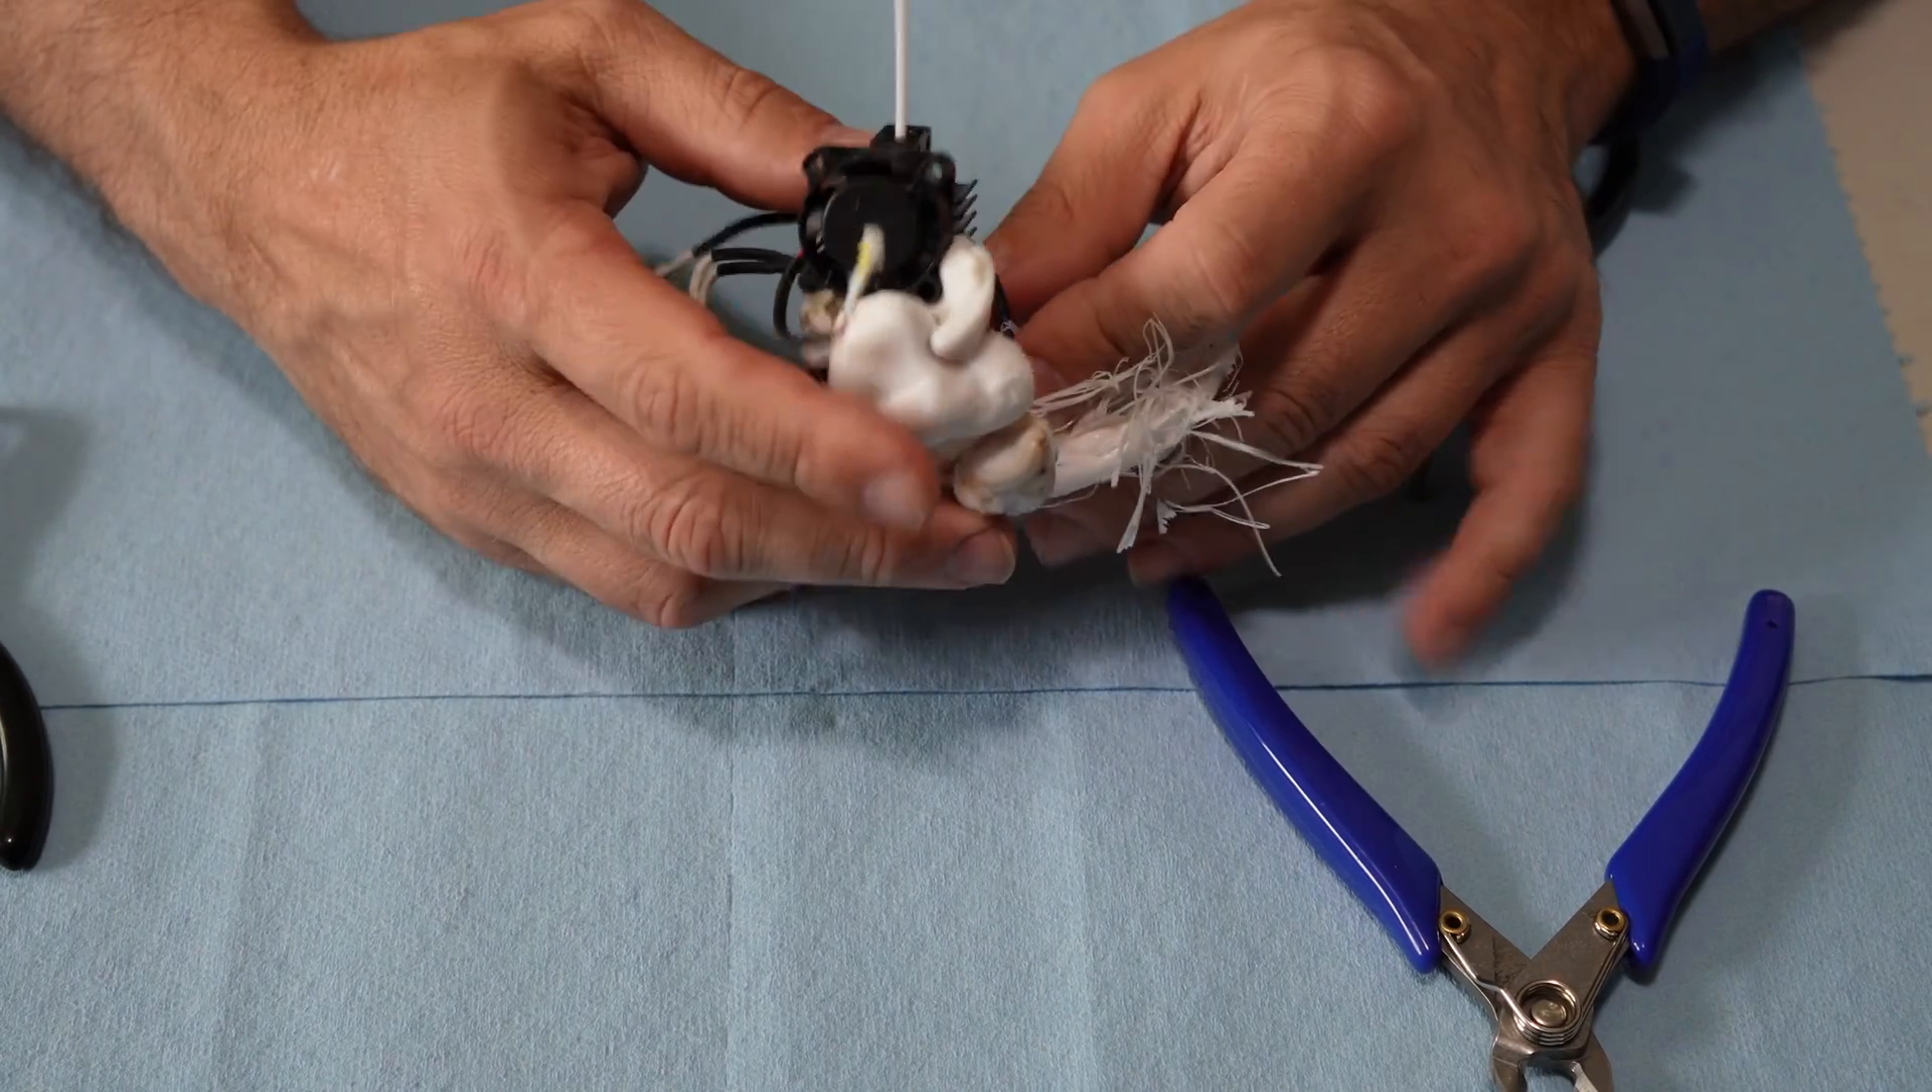We have removed the entire hotend with the blob of death attached.